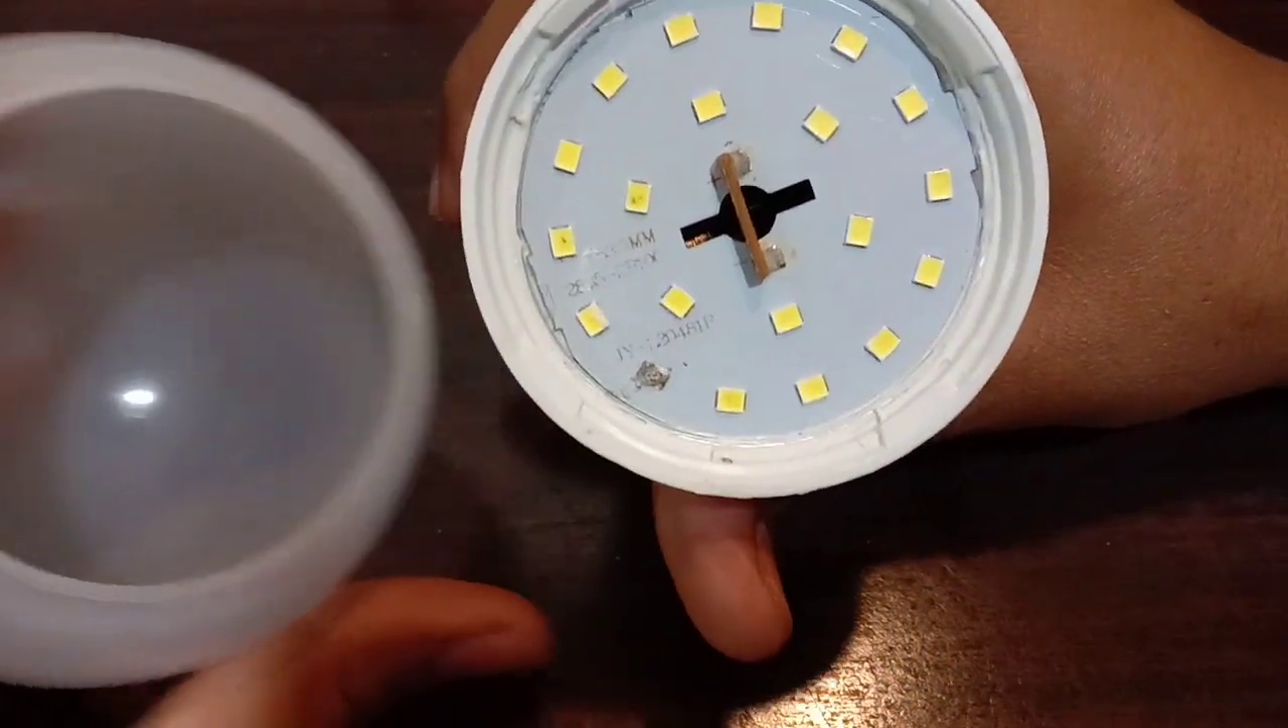اوپر والے ڈیفیوزر کو ہم نے اتار دیا ہے۔